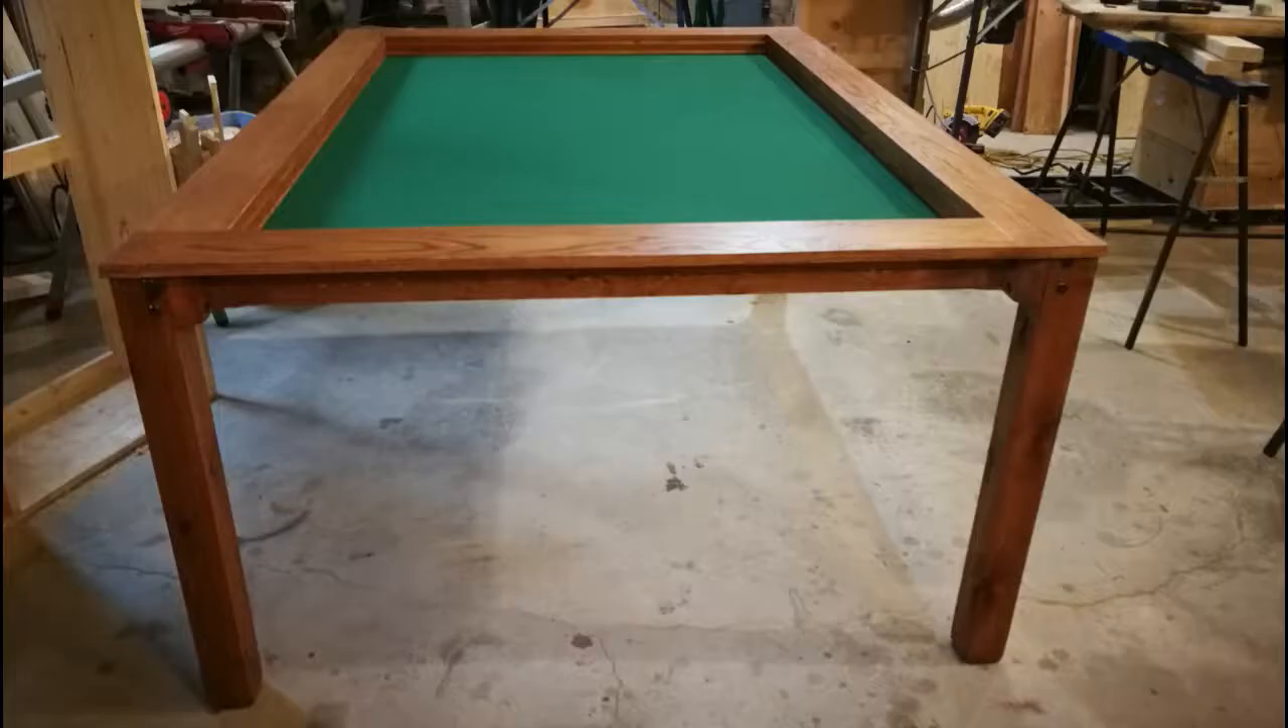Got the felt on and now it's looking pretty sharp.